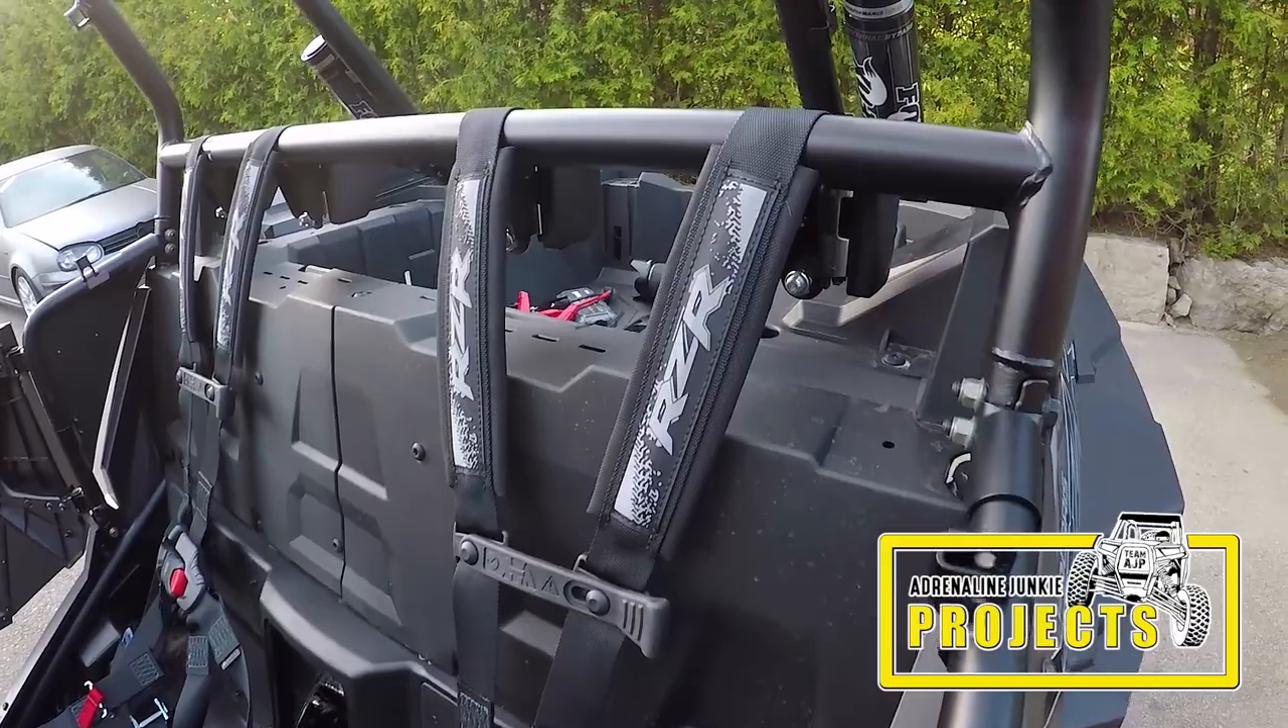So here you see the harness is all torqued up and installed real nice.